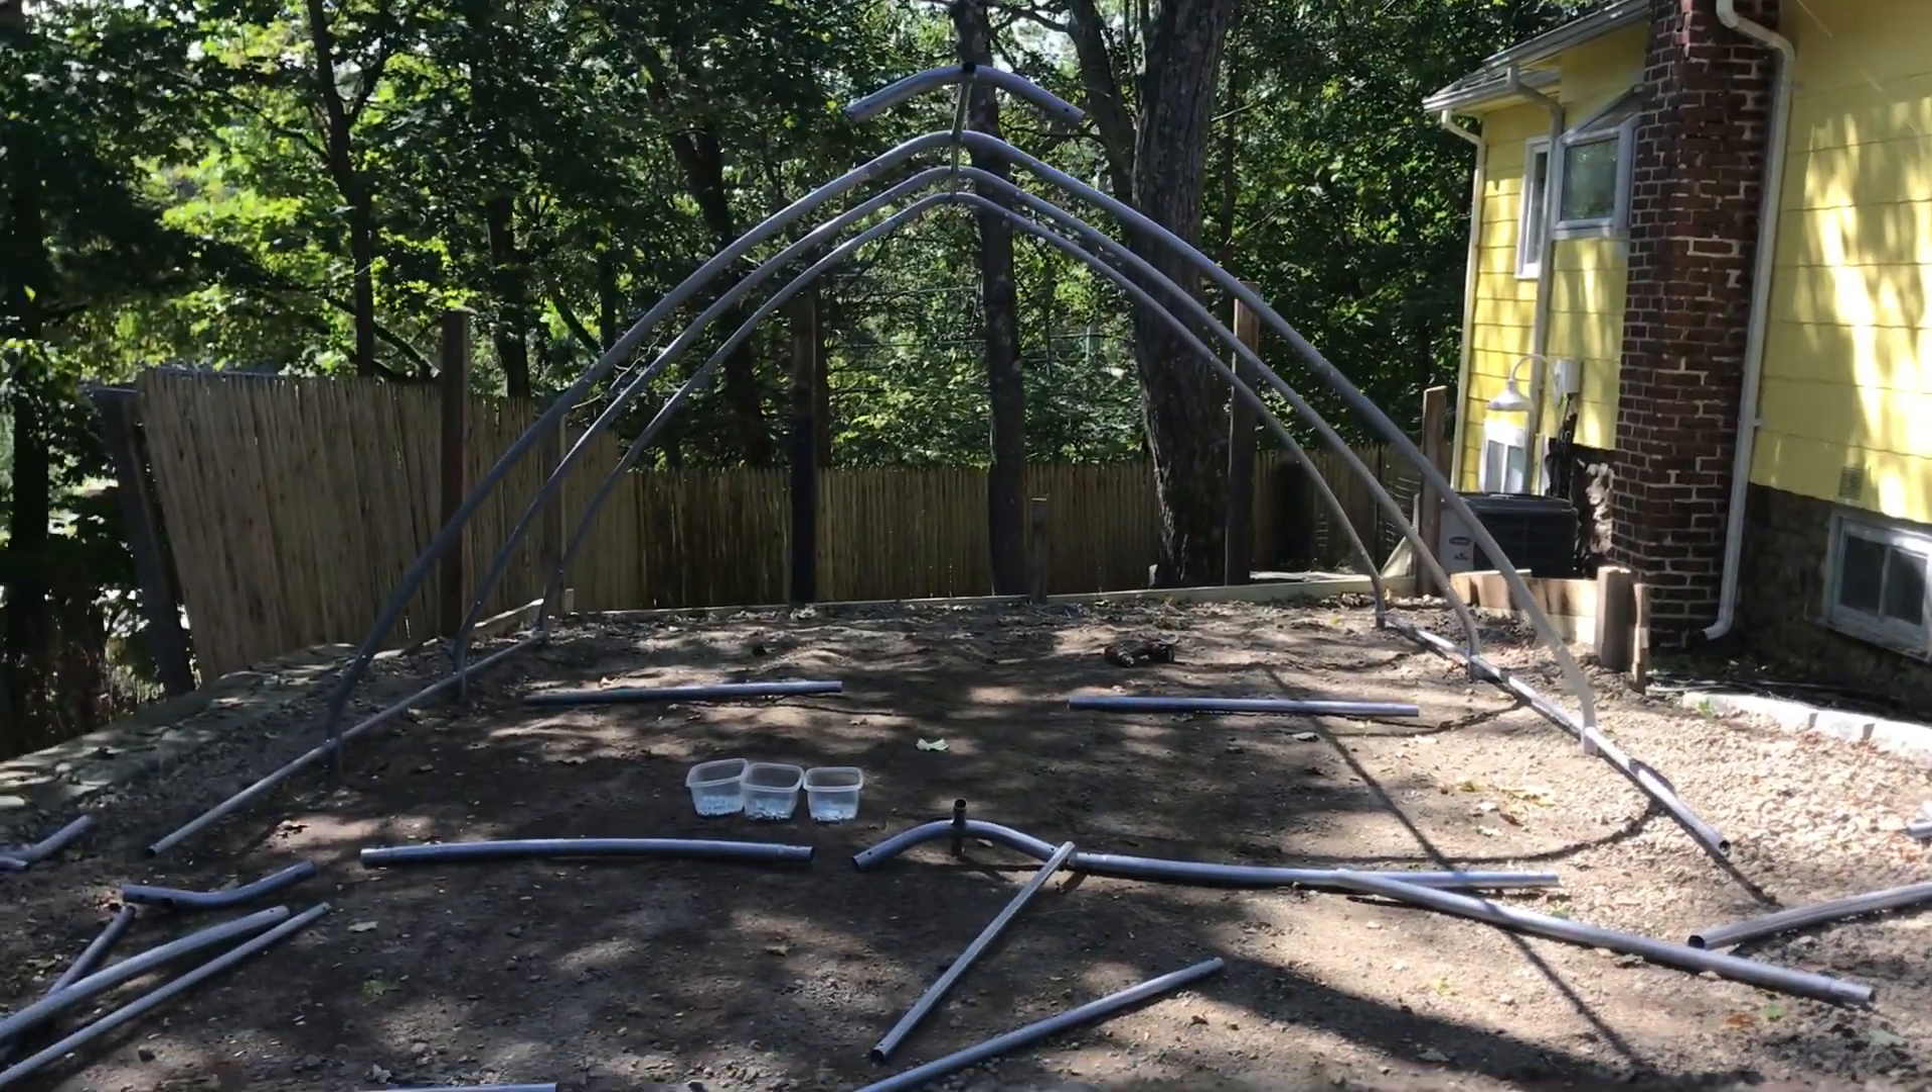Just think we don't even have the sides on this thing yet.